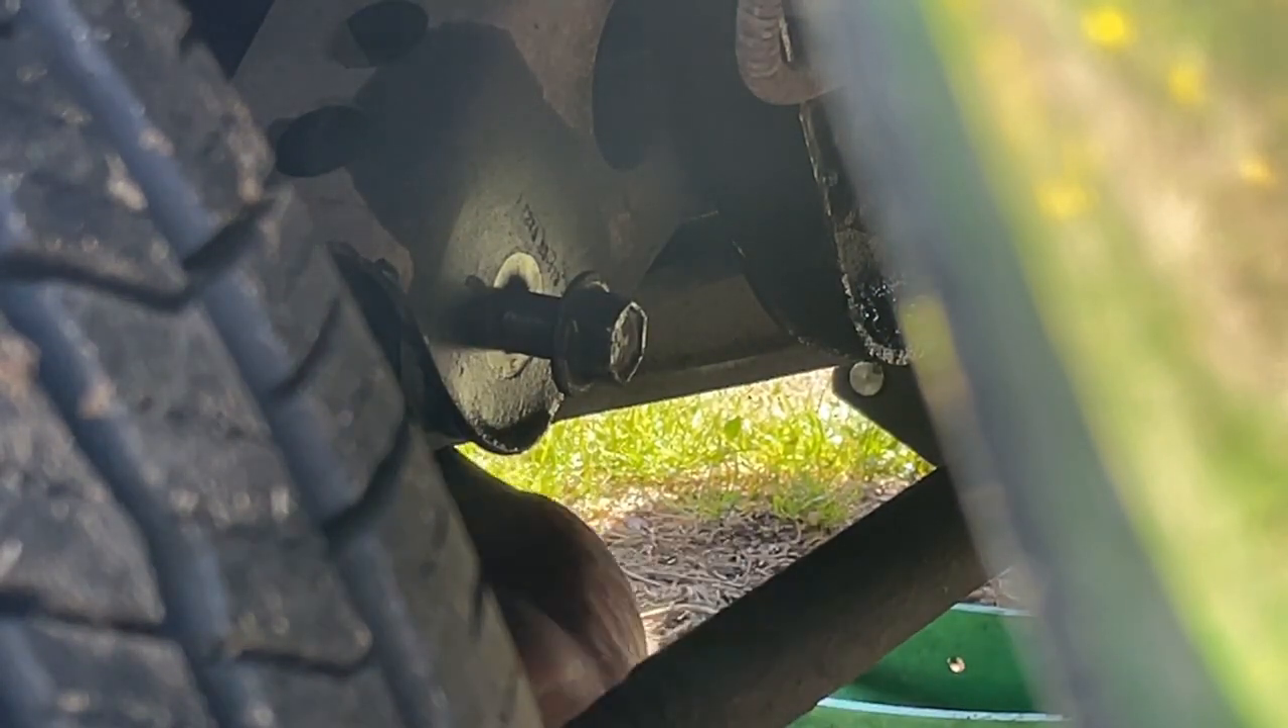We're not all the way through yet.